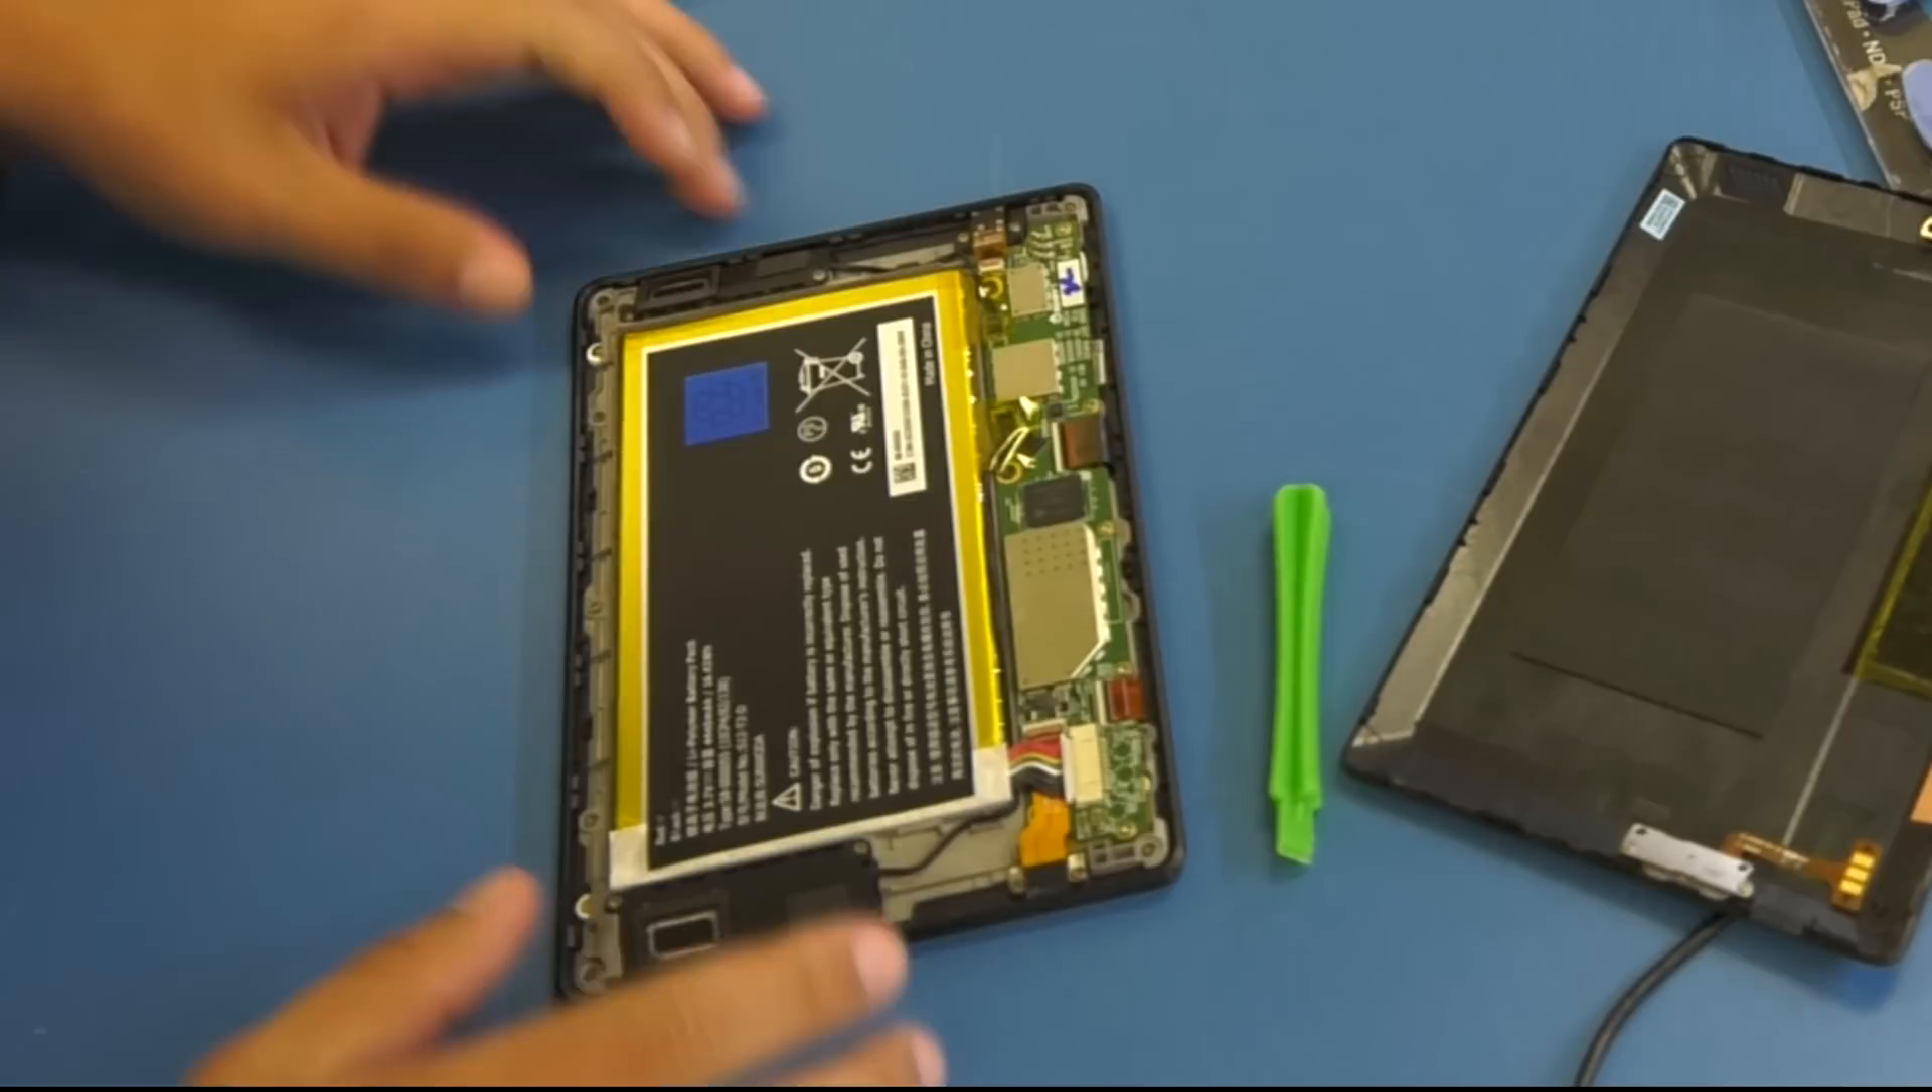Back panels off. As you can see.